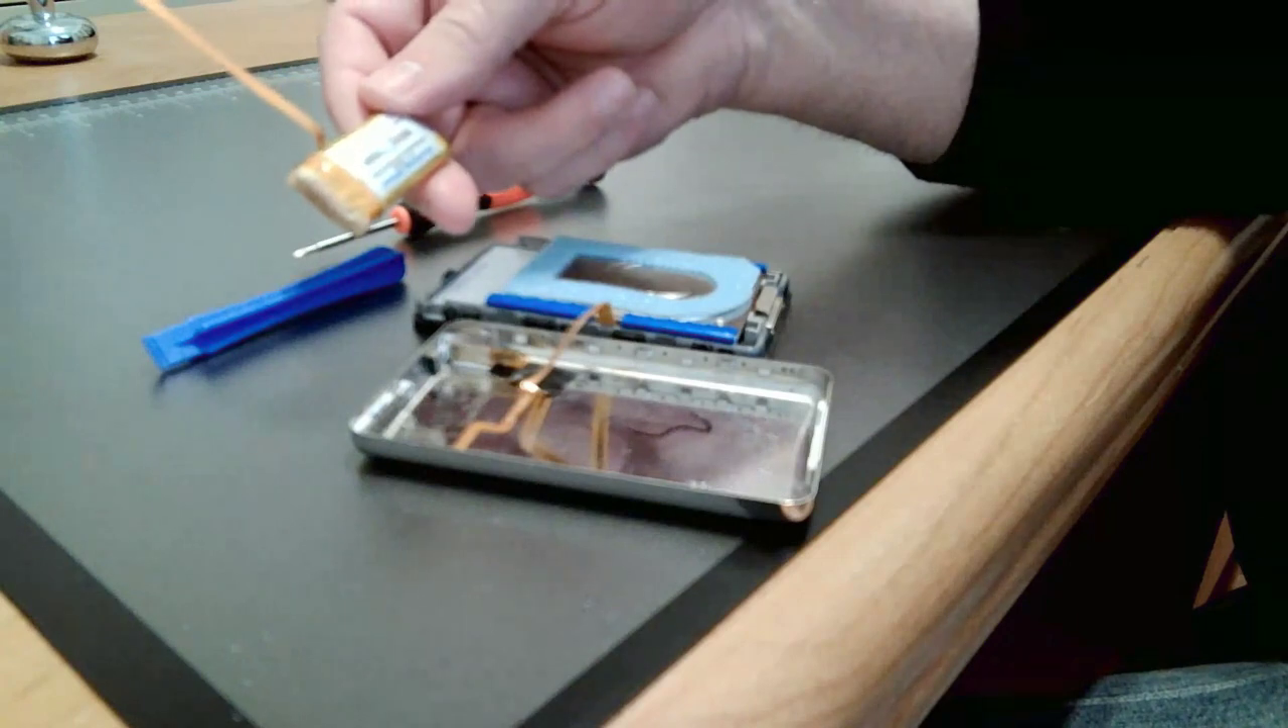So we've taken the old battery out now.